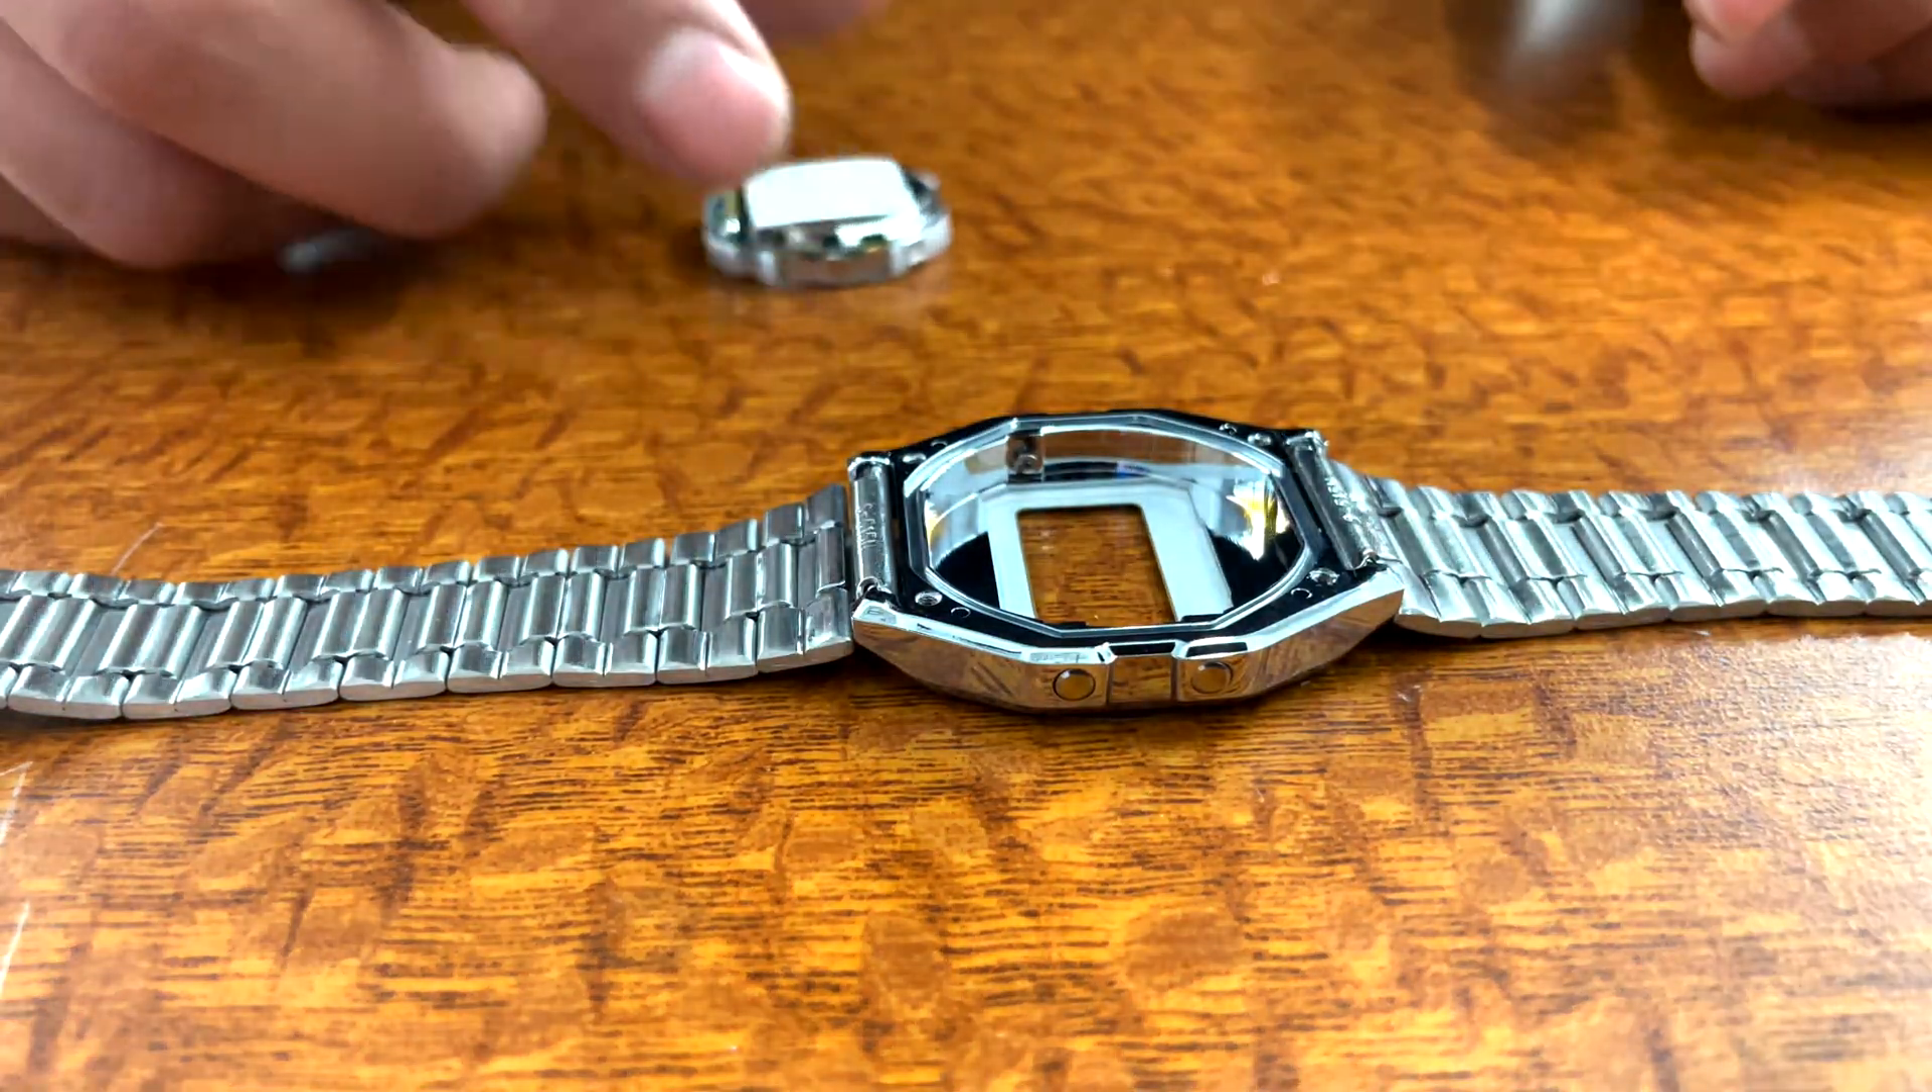Now, all that's left is to place the movement inside the watch case.